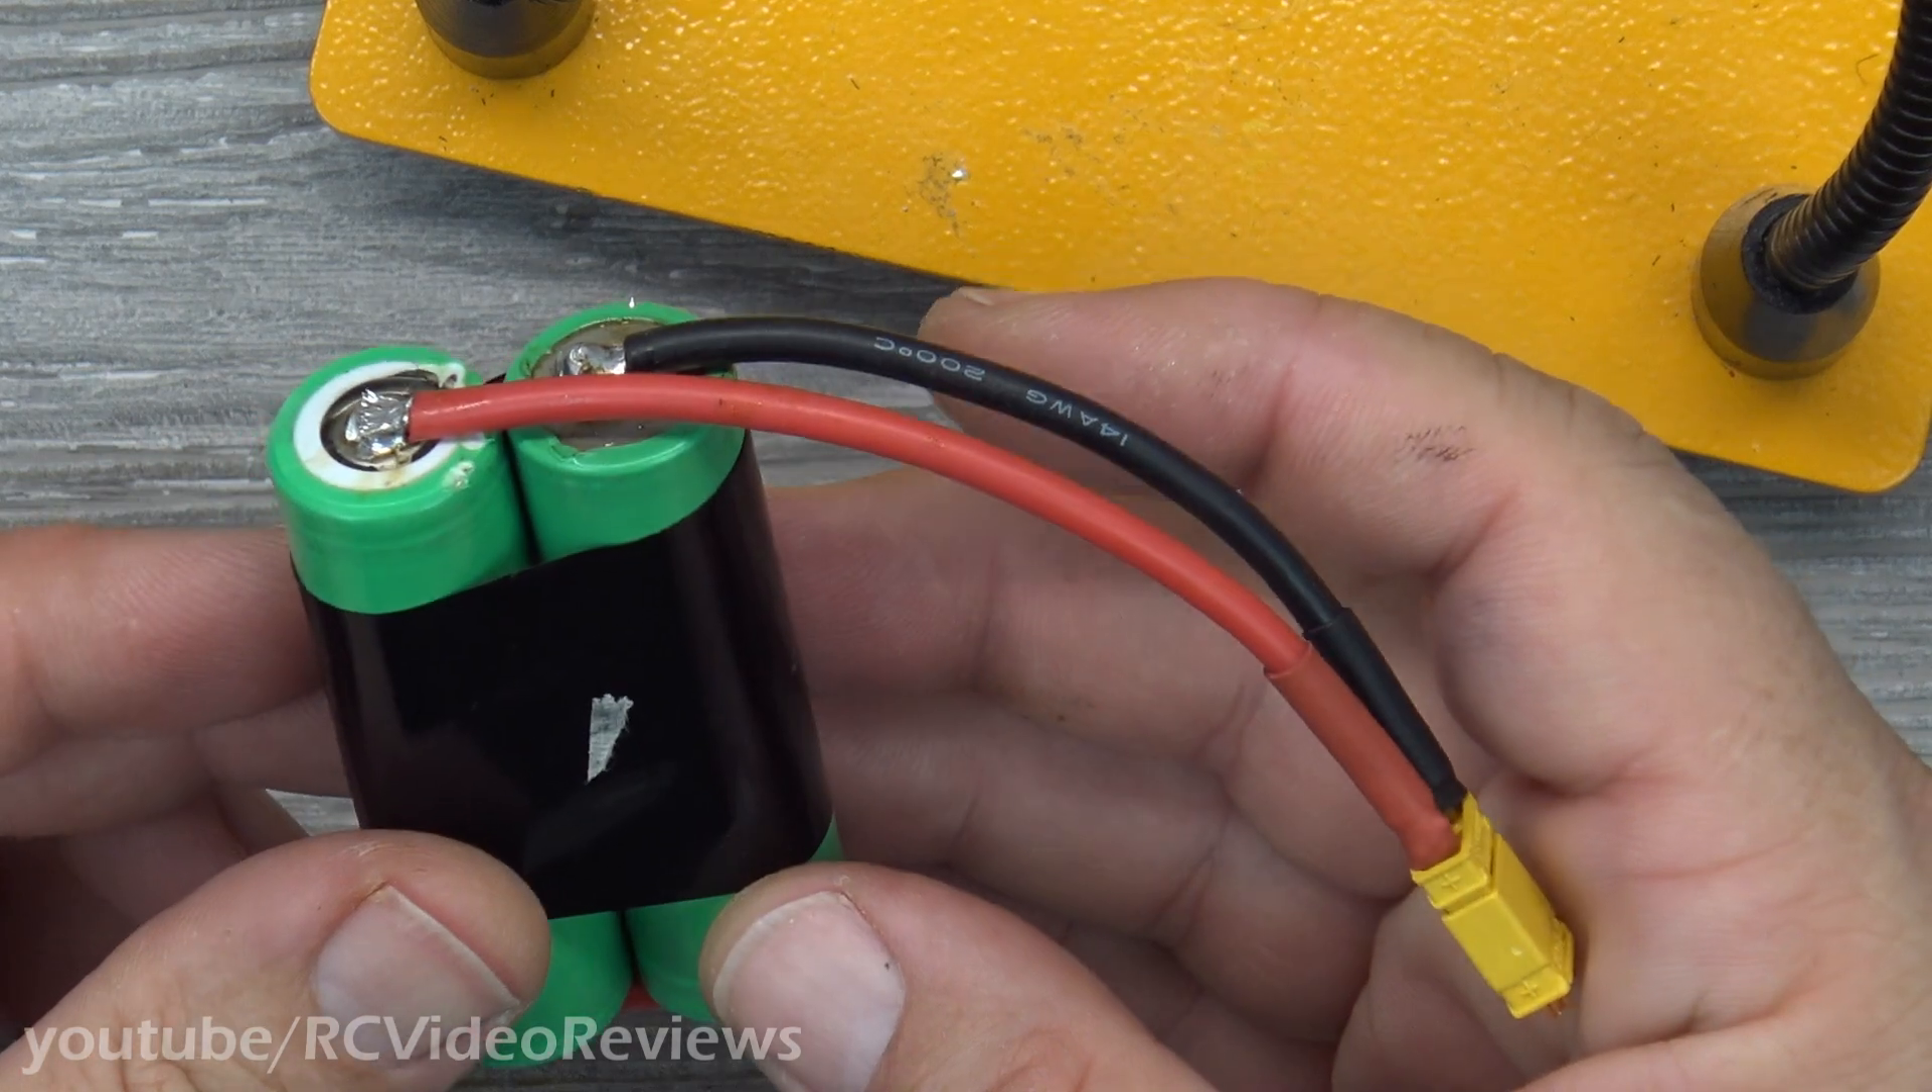The button is positive and the flat surface is negative. Okay, I've got my leads connected now.